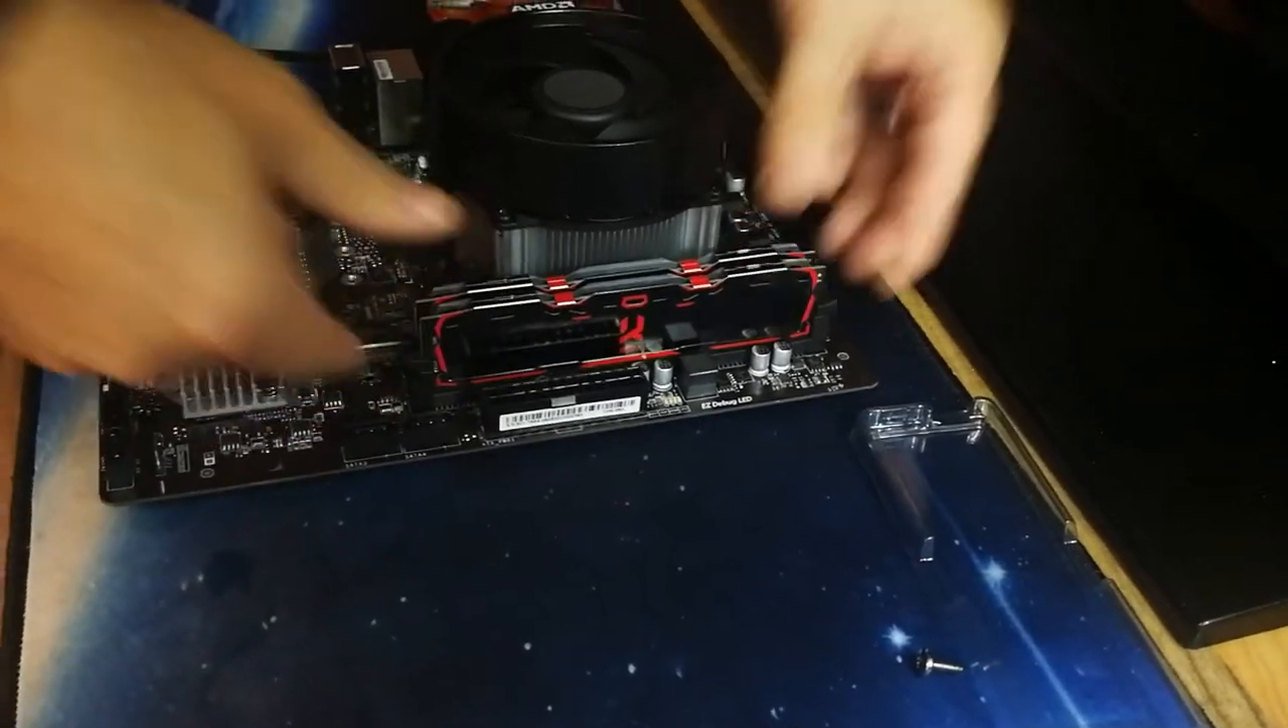Ya tenemos nuestra memoria RAM puesta.